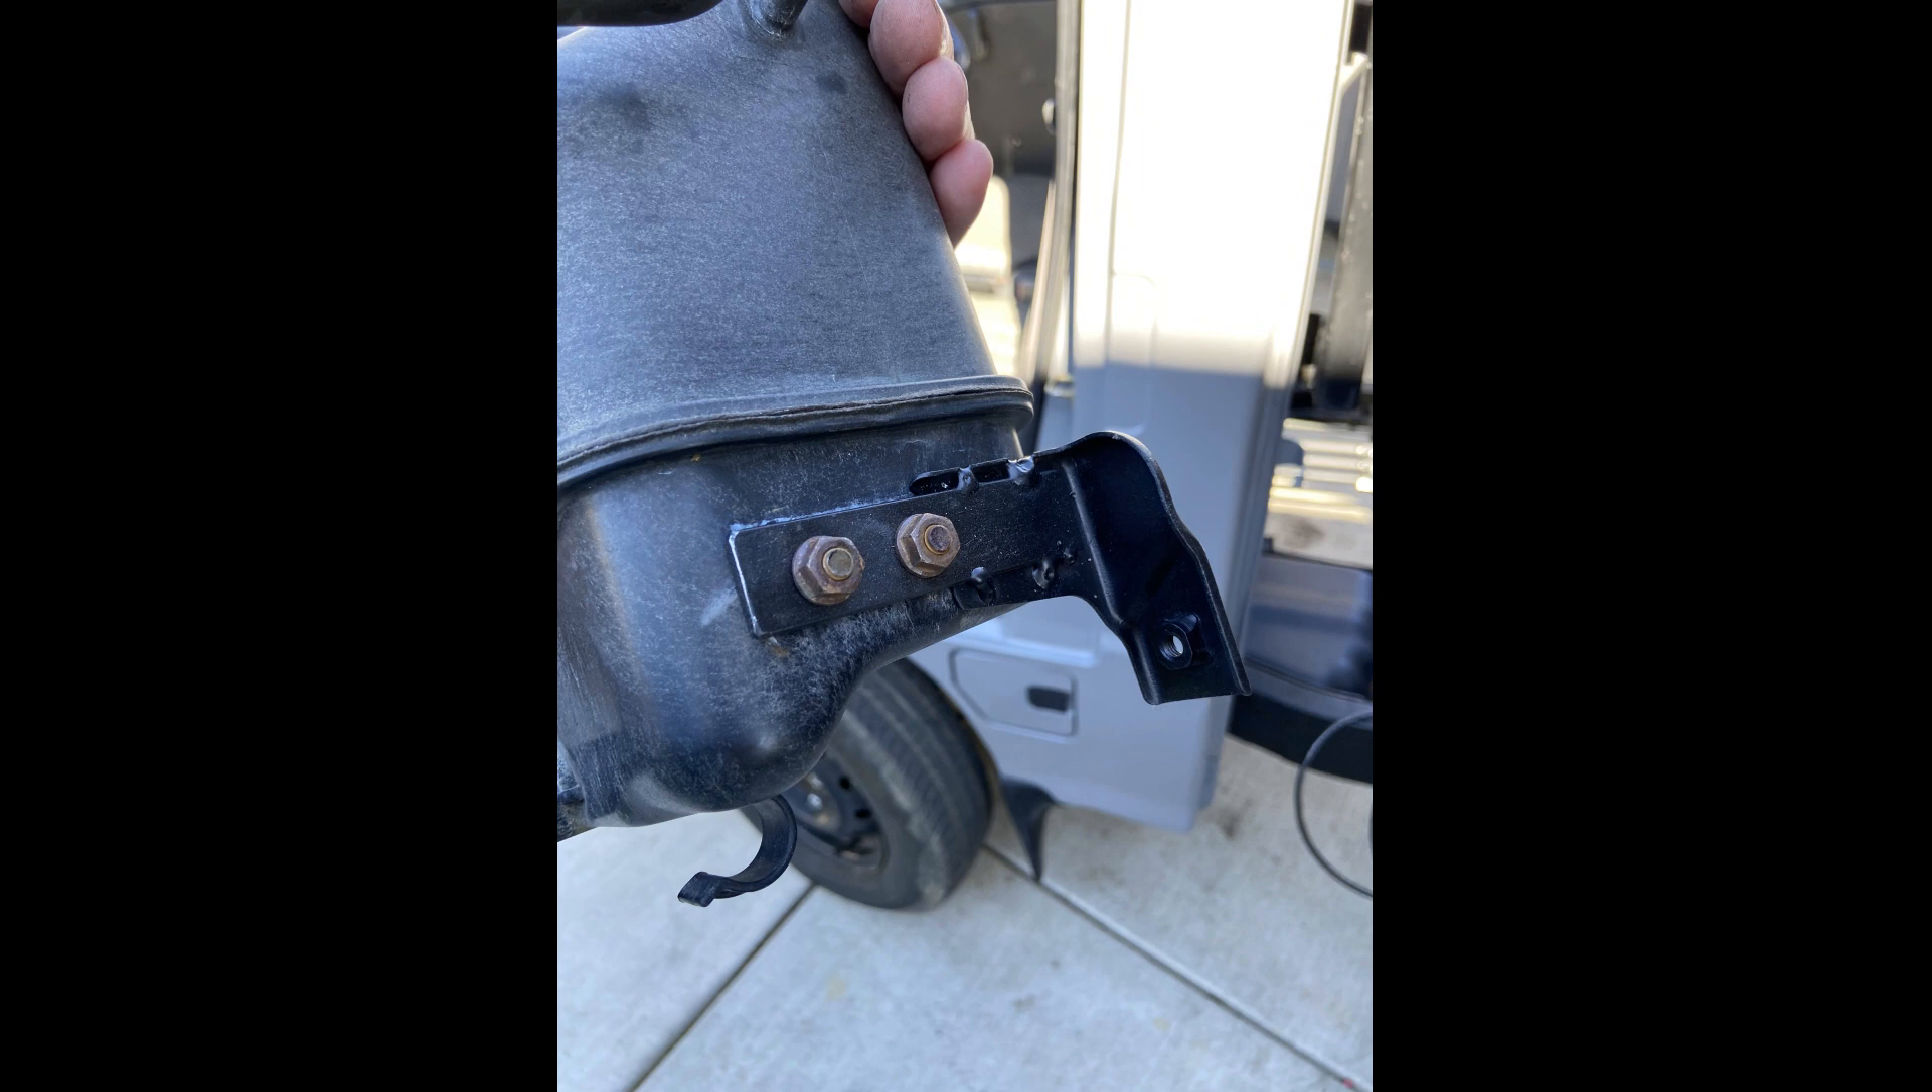So what I did is I removed the coolant tank and, uh, I fabricated a little bracket to extend the coolant tank more towards the center of the vehicle.